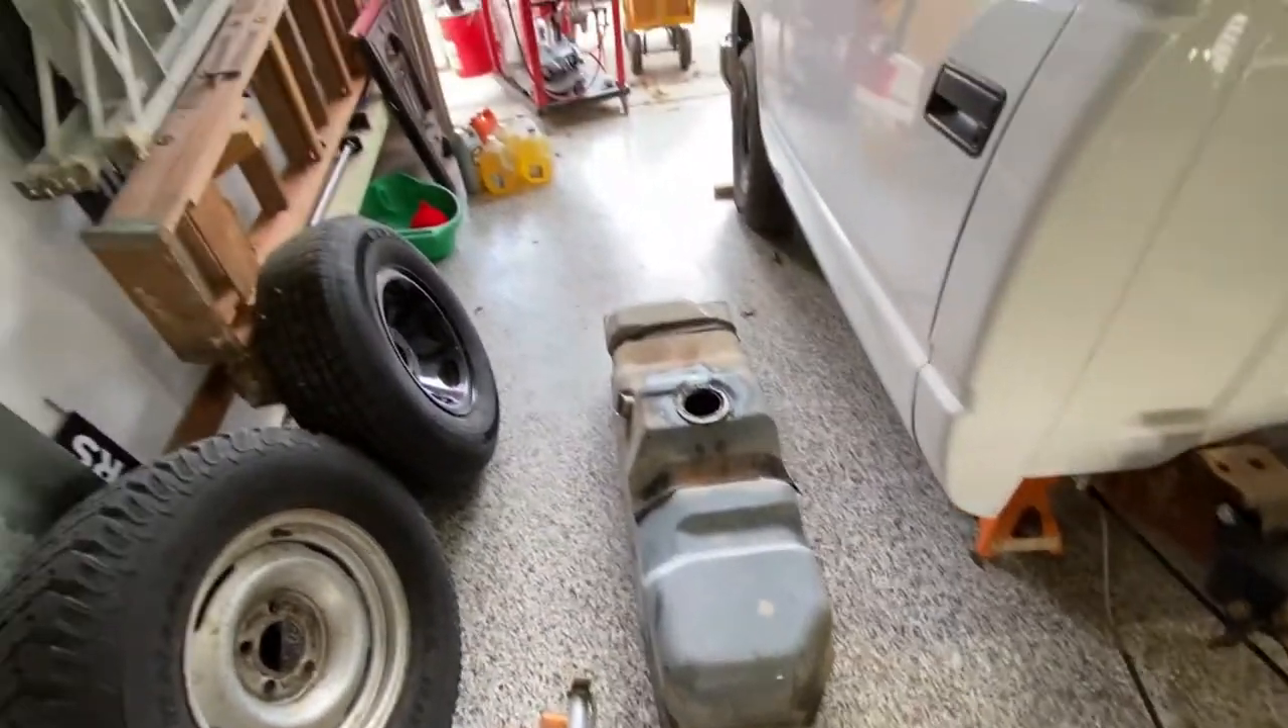We got the gas tank out.